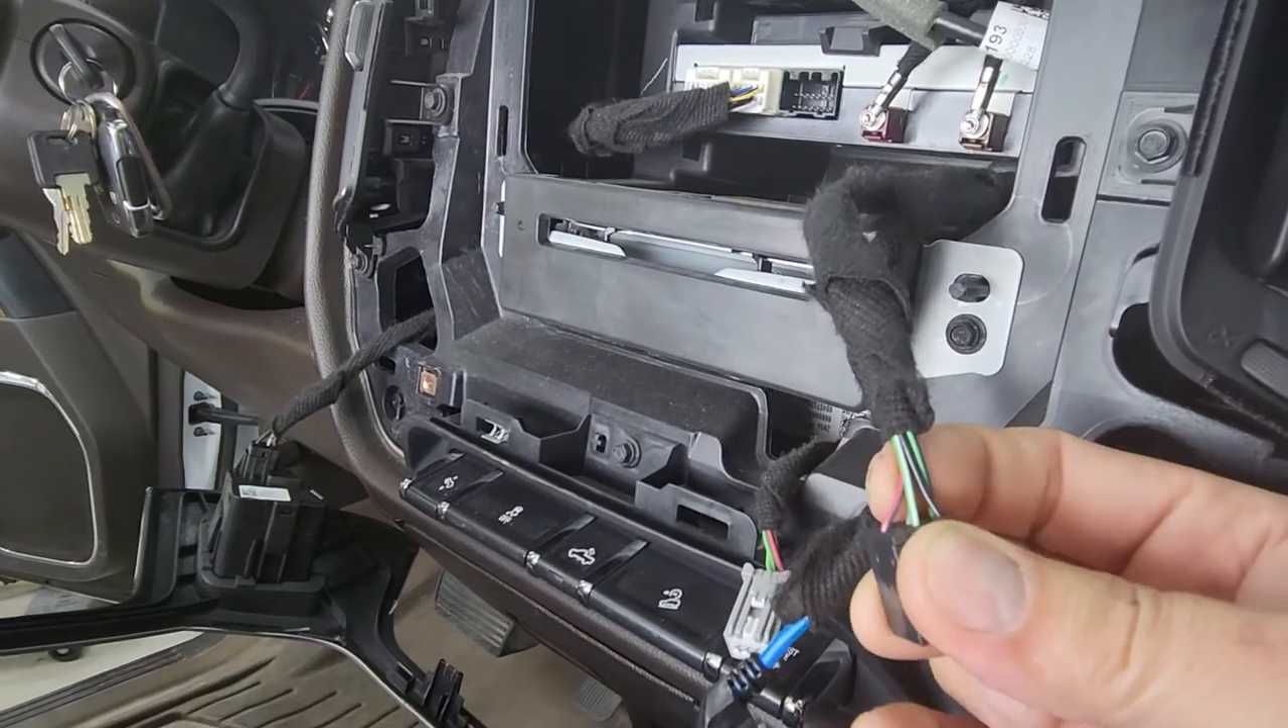So, I took the entire bezel apart, took the radio out, and right here, this is the plug for the radio.